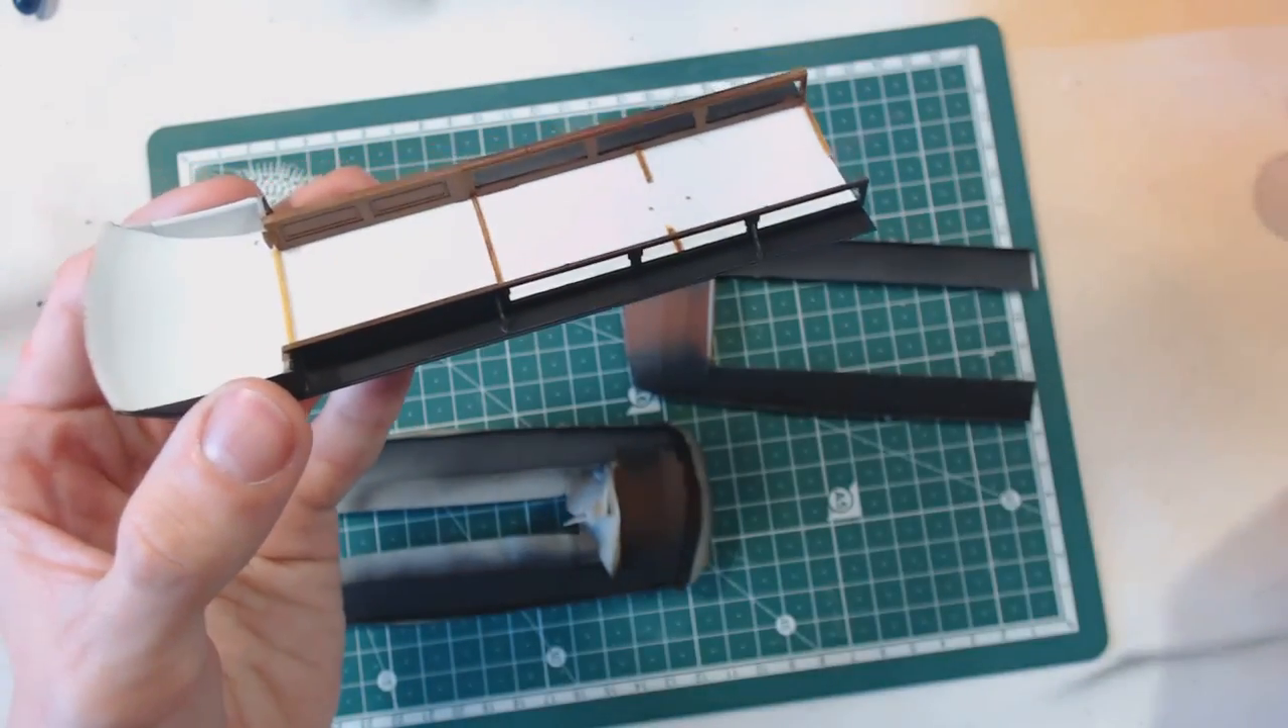Установил вот эти вот сами оконные рамы.